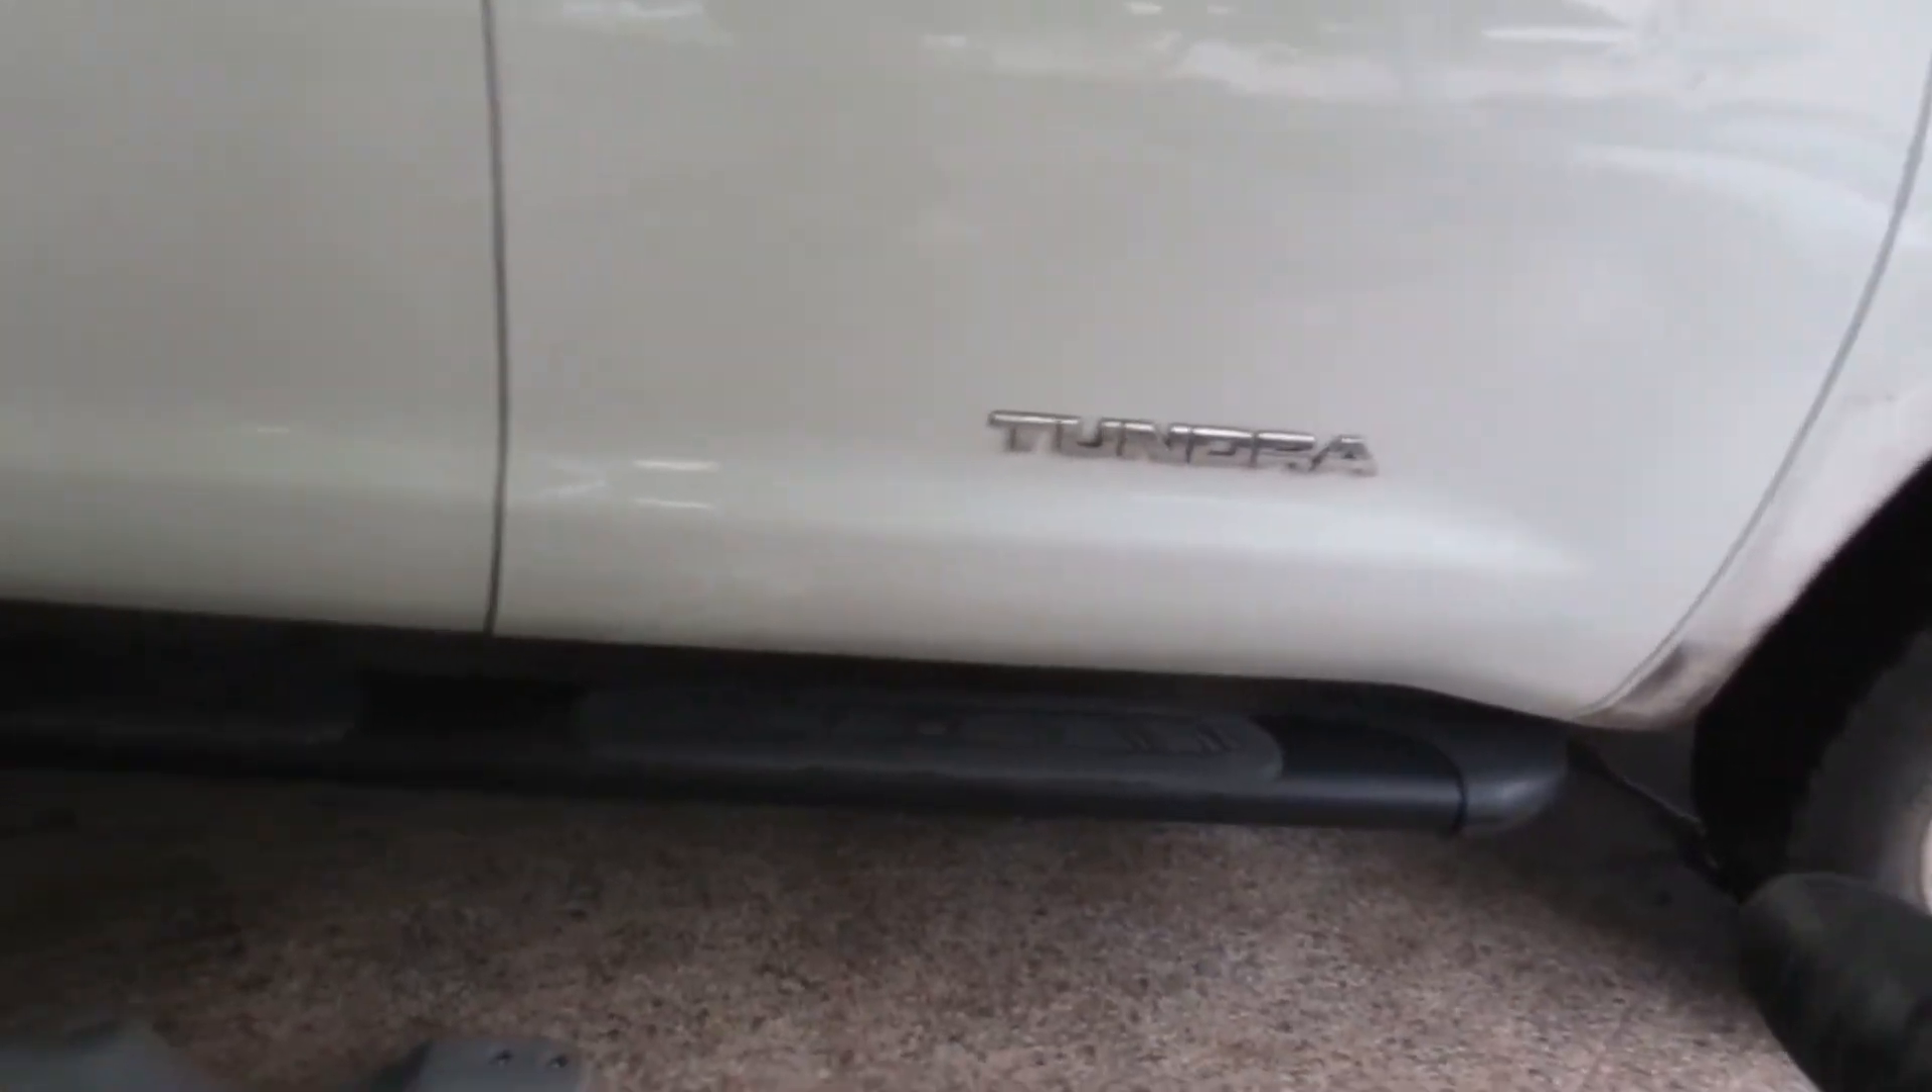So I got one of the running boards on.